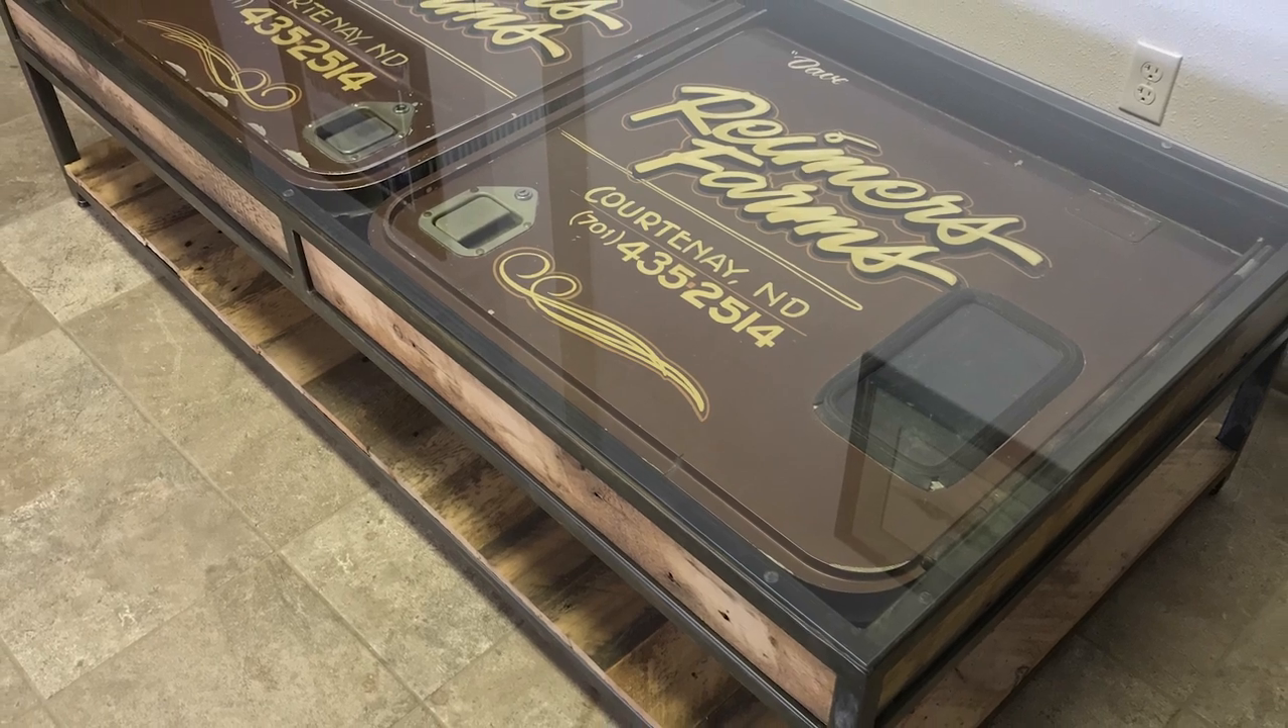I had a piece of glass cut for the top and then inset the doors here and I absolutely love how this thing turned out.